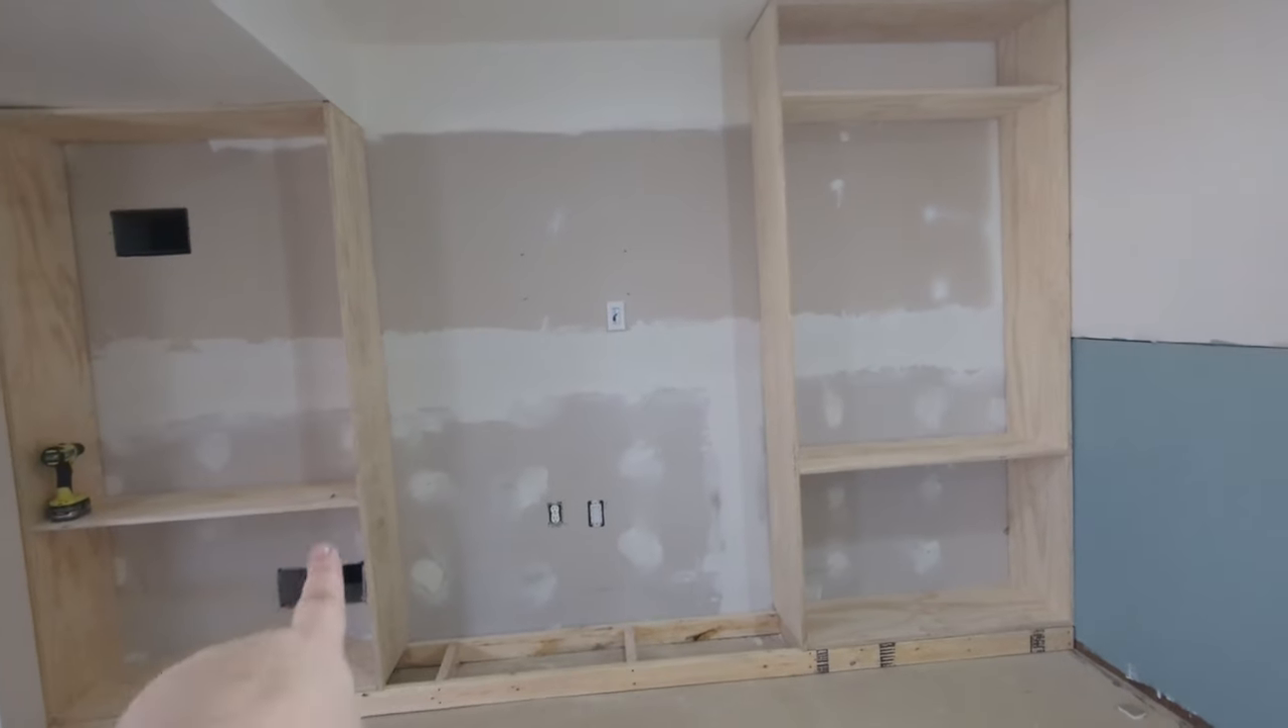So, we have our two bookshelf boxes now We still need to build the box for the TV stand.